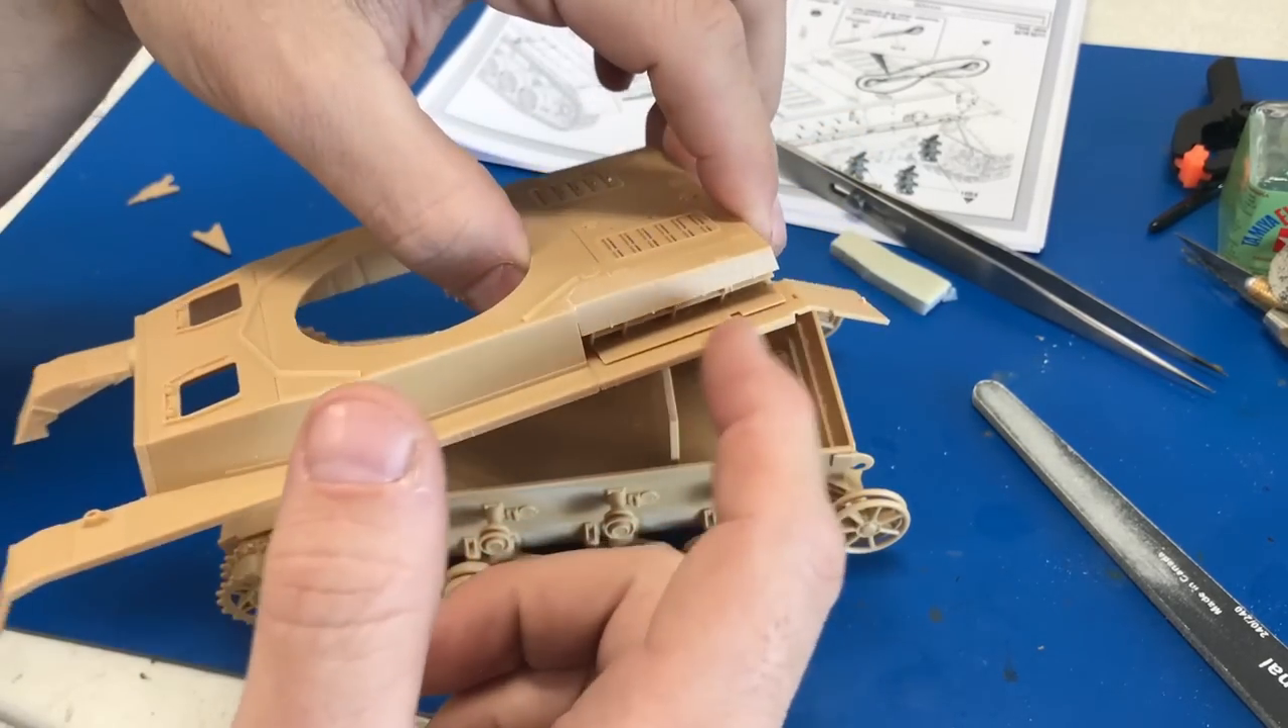We will come back and show you how it fits onto the lower hull. So we have the upper part of the hull put together here.